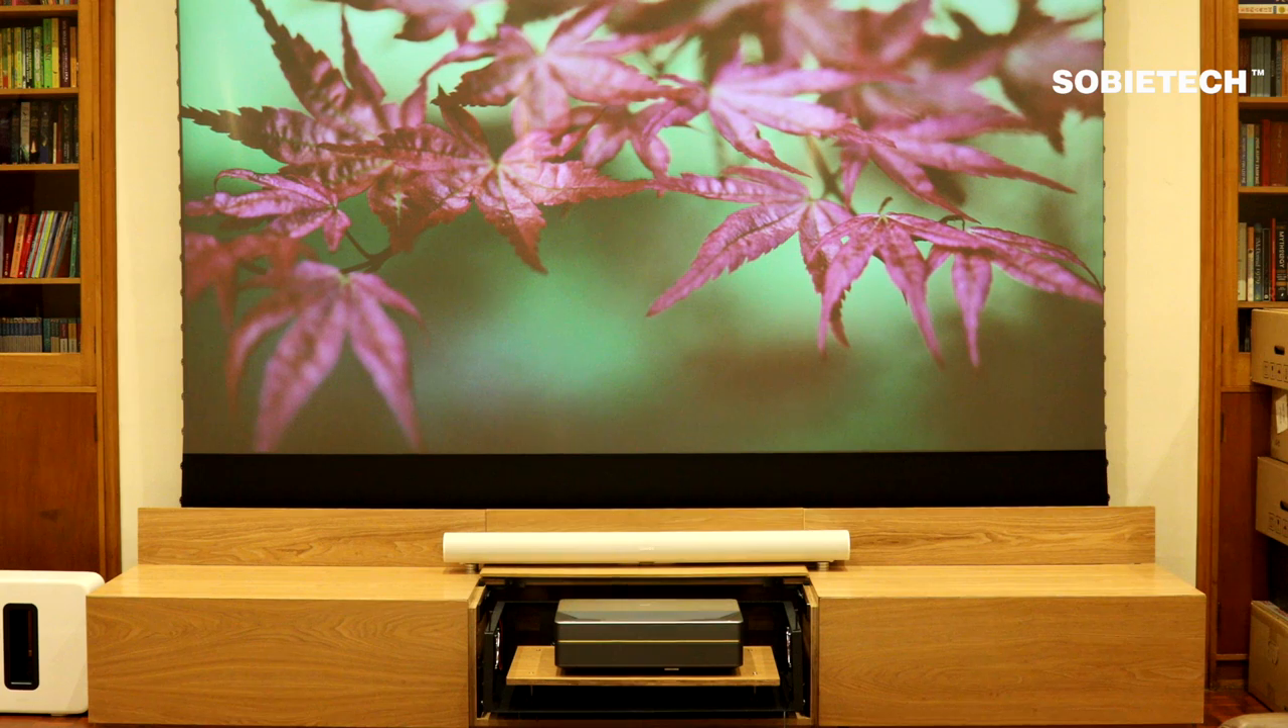The cabinet assembly is now completed.